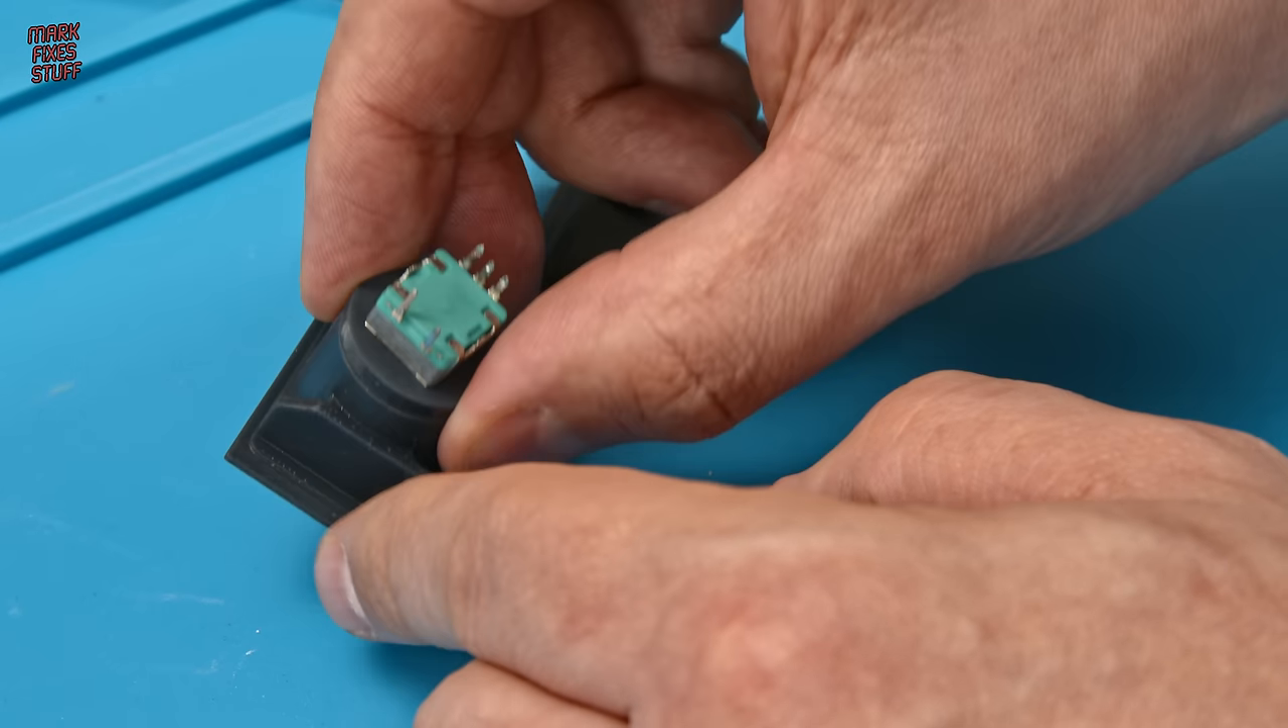Now we've detached our encoder and we've put it in the mount that will need to be glued into the front bezel itself.